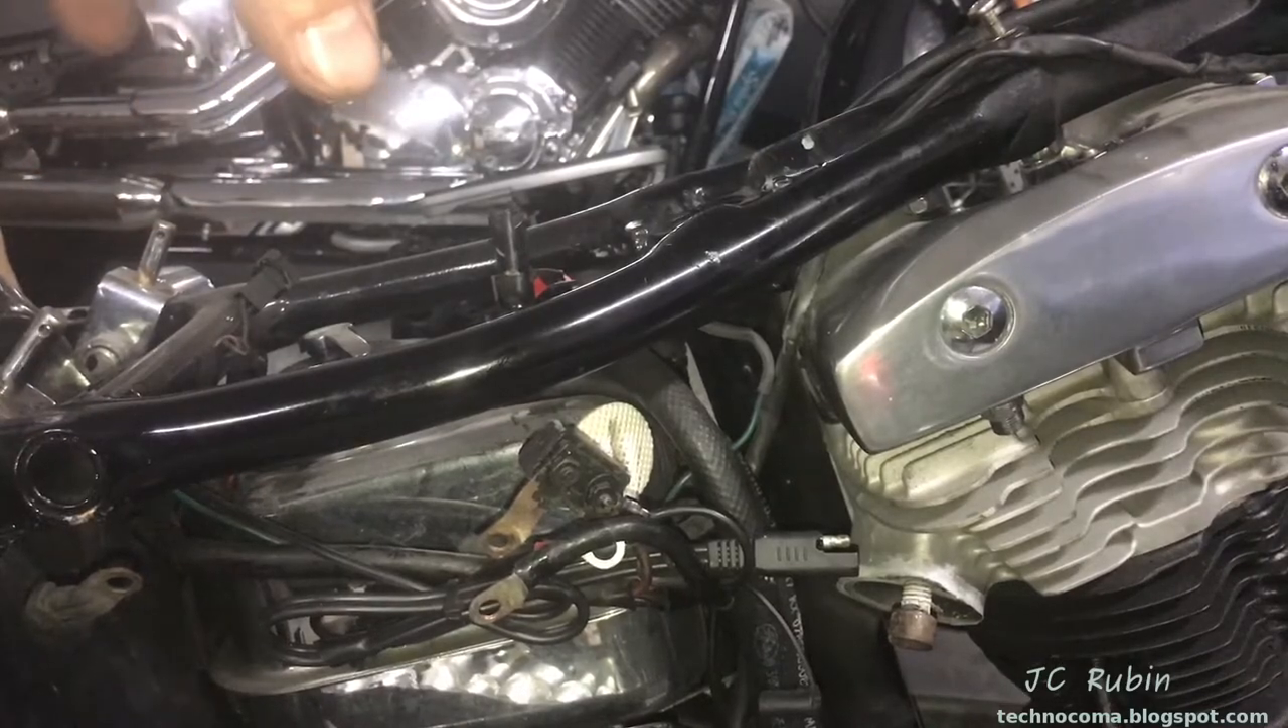Okay now i've got the seat removed and this is just fine because the other work is going to require the seat removal anyway.